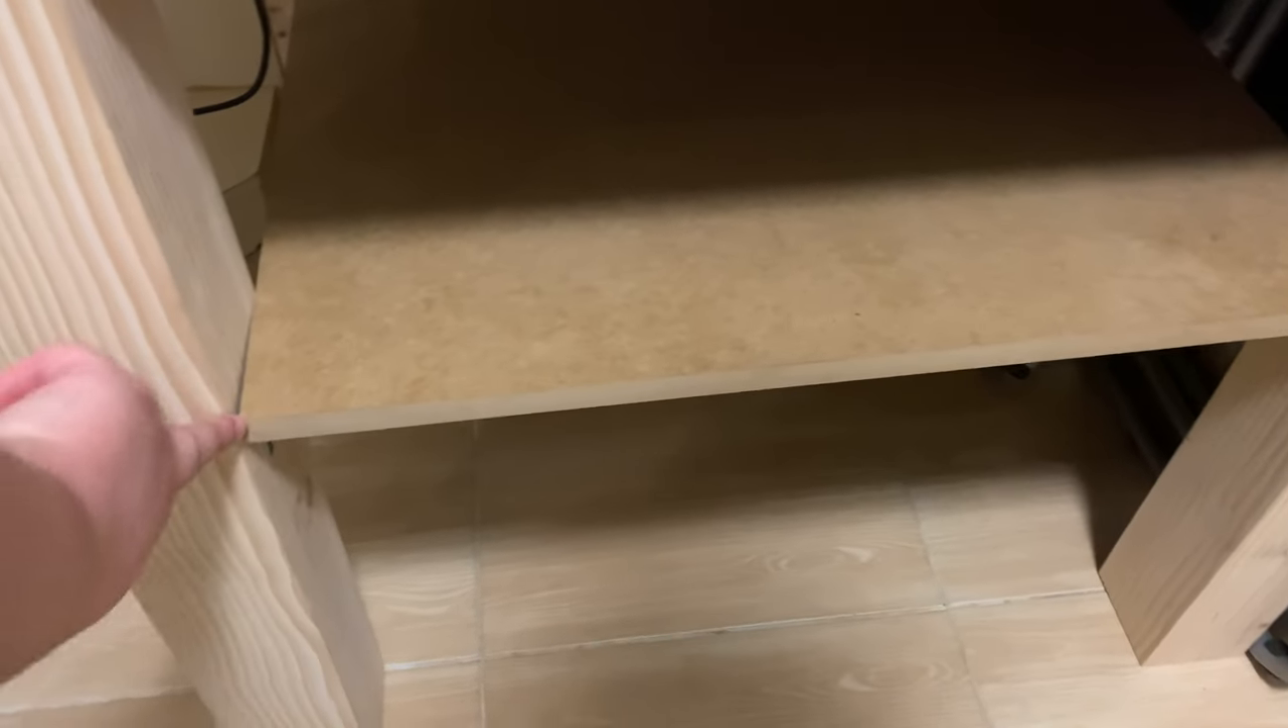And lastly you probably noticed it already I finally mounted the shelf as well.